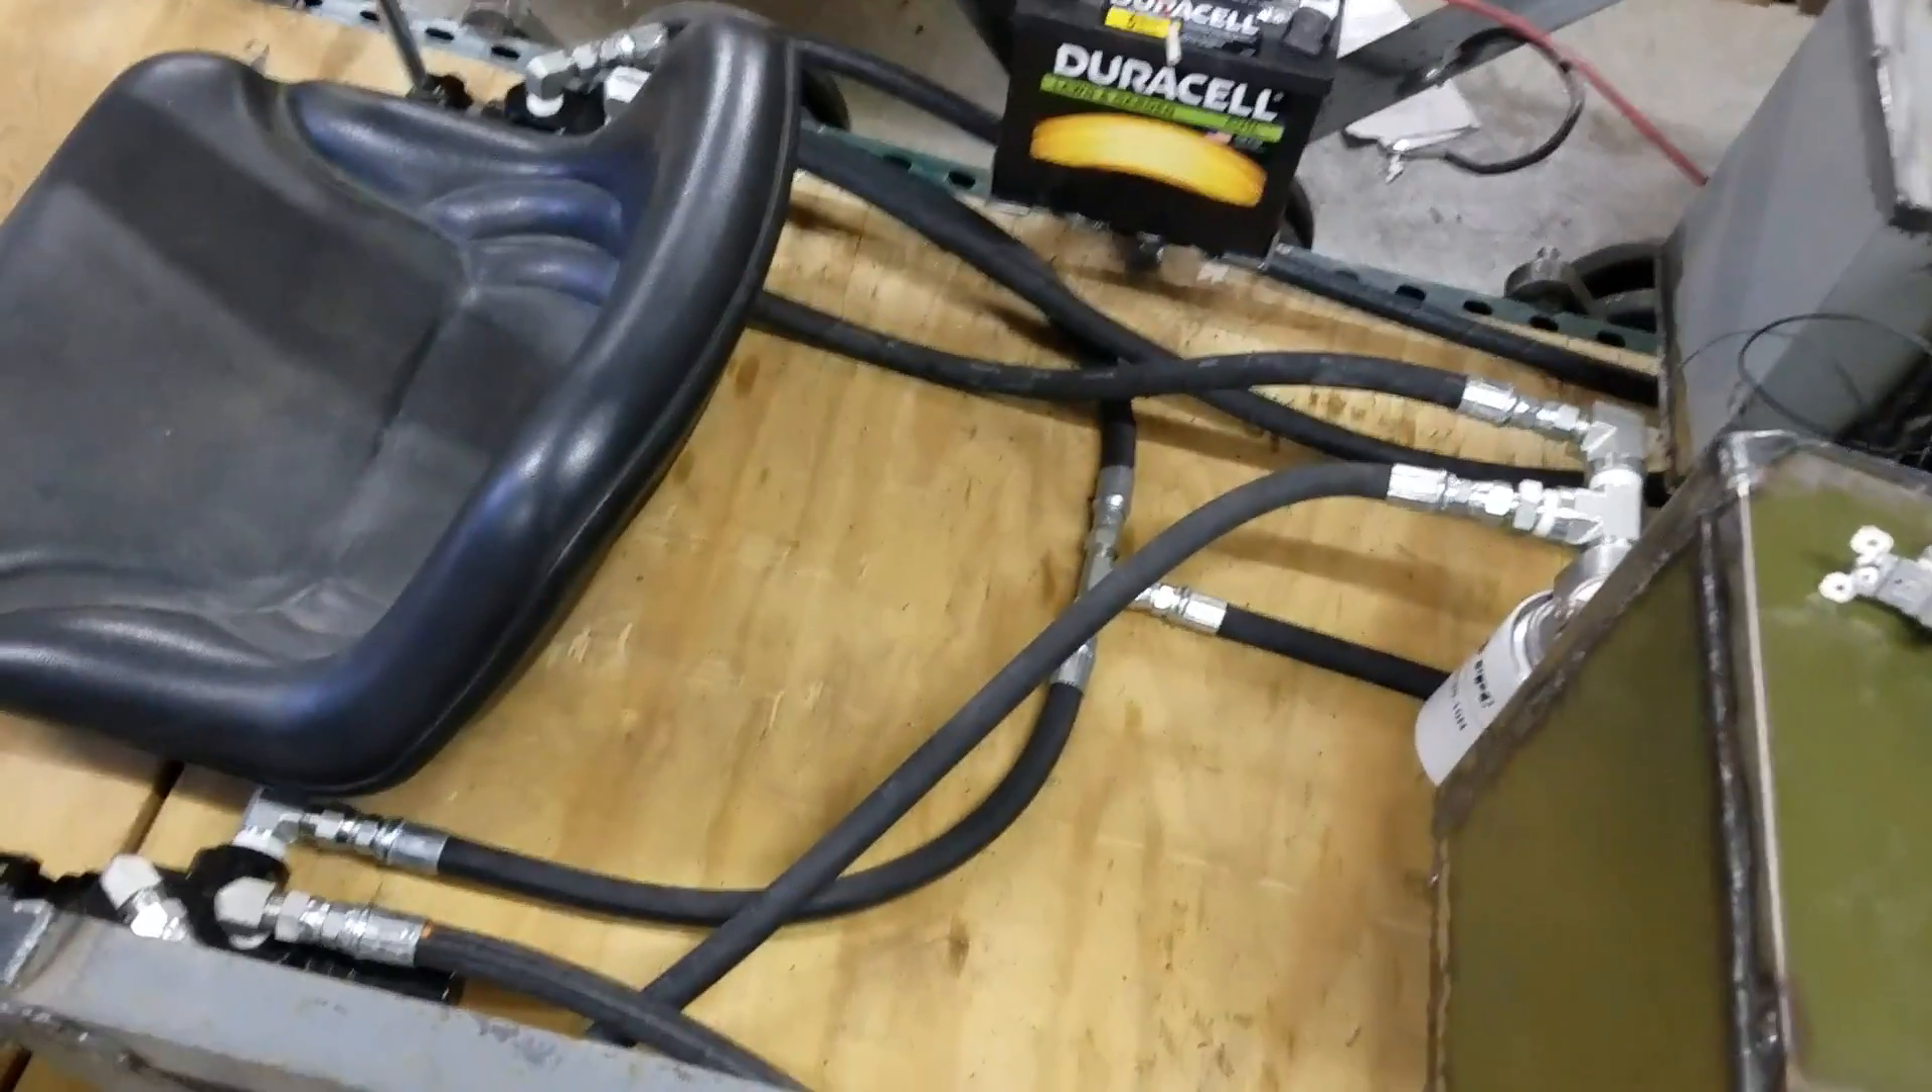You can see right here all the hoses in there Nicely hooked up.